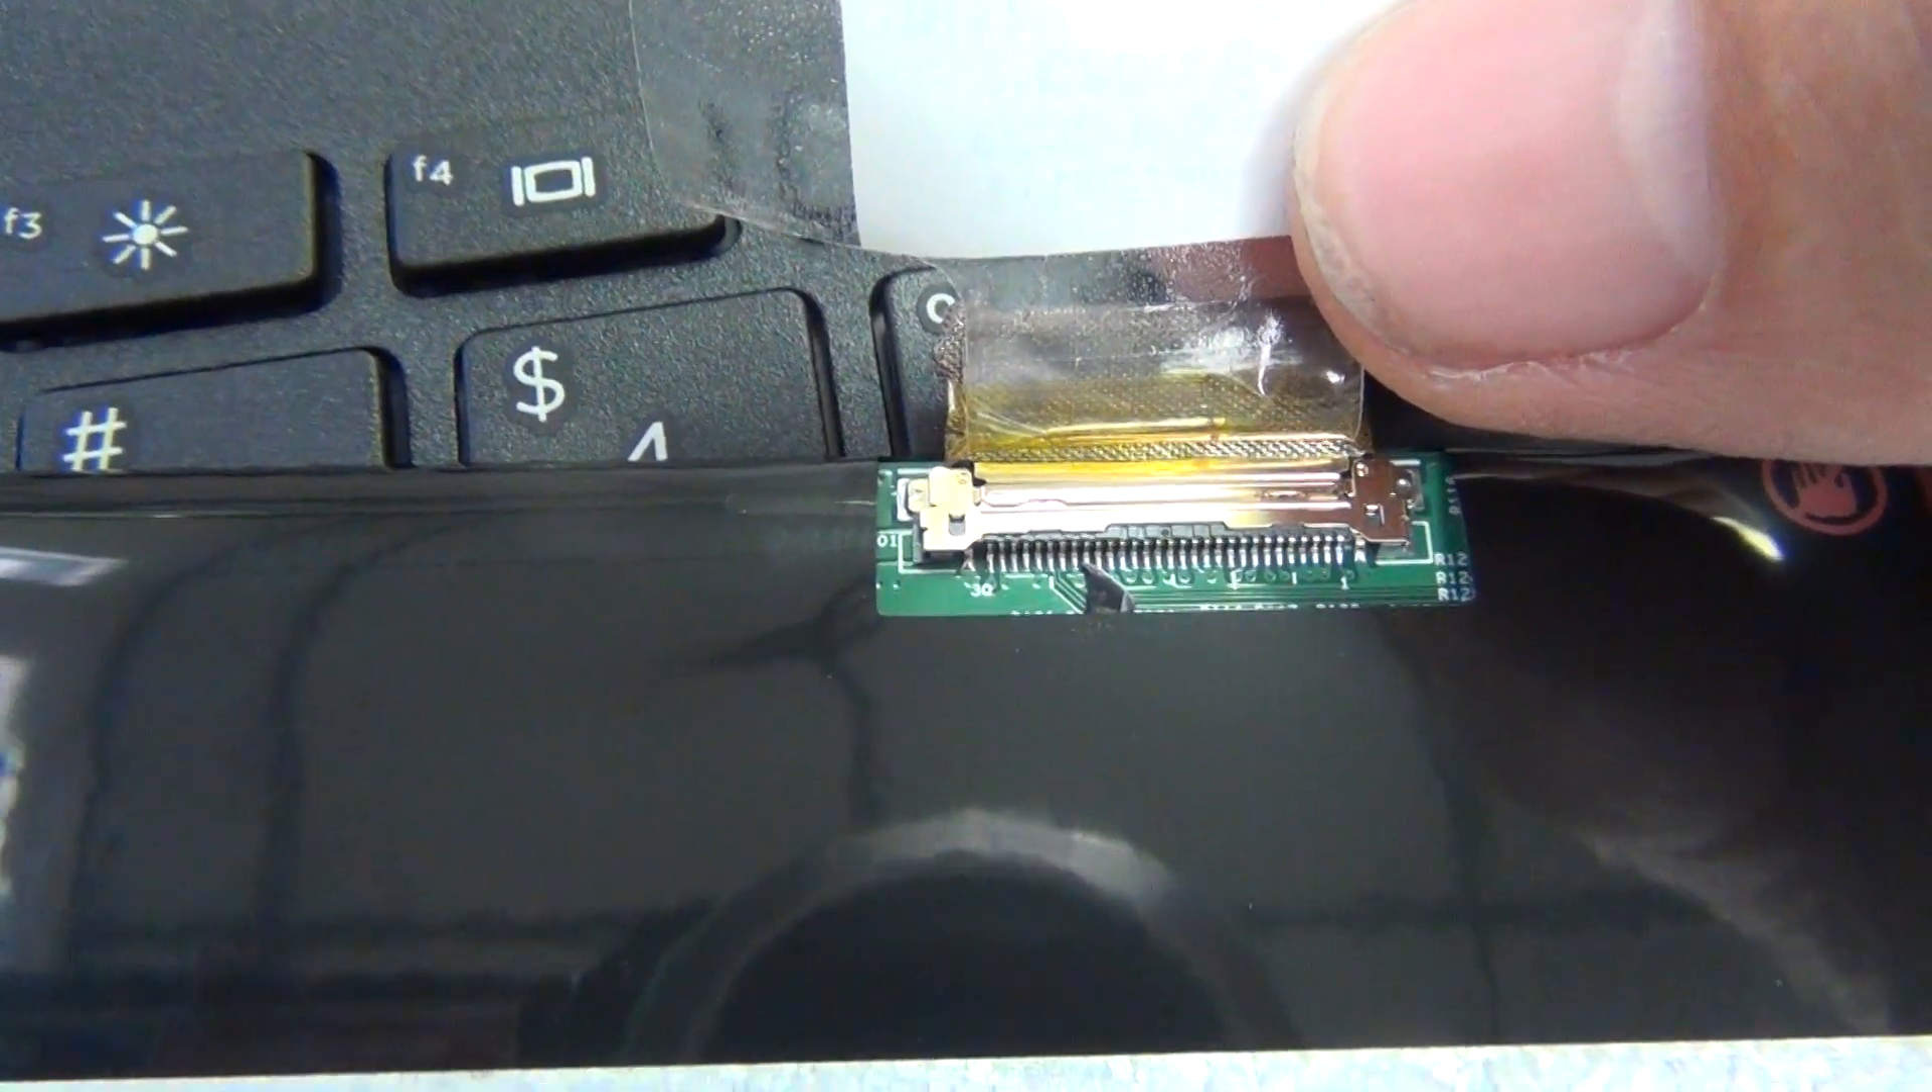This is what a properly connected connector should look like.